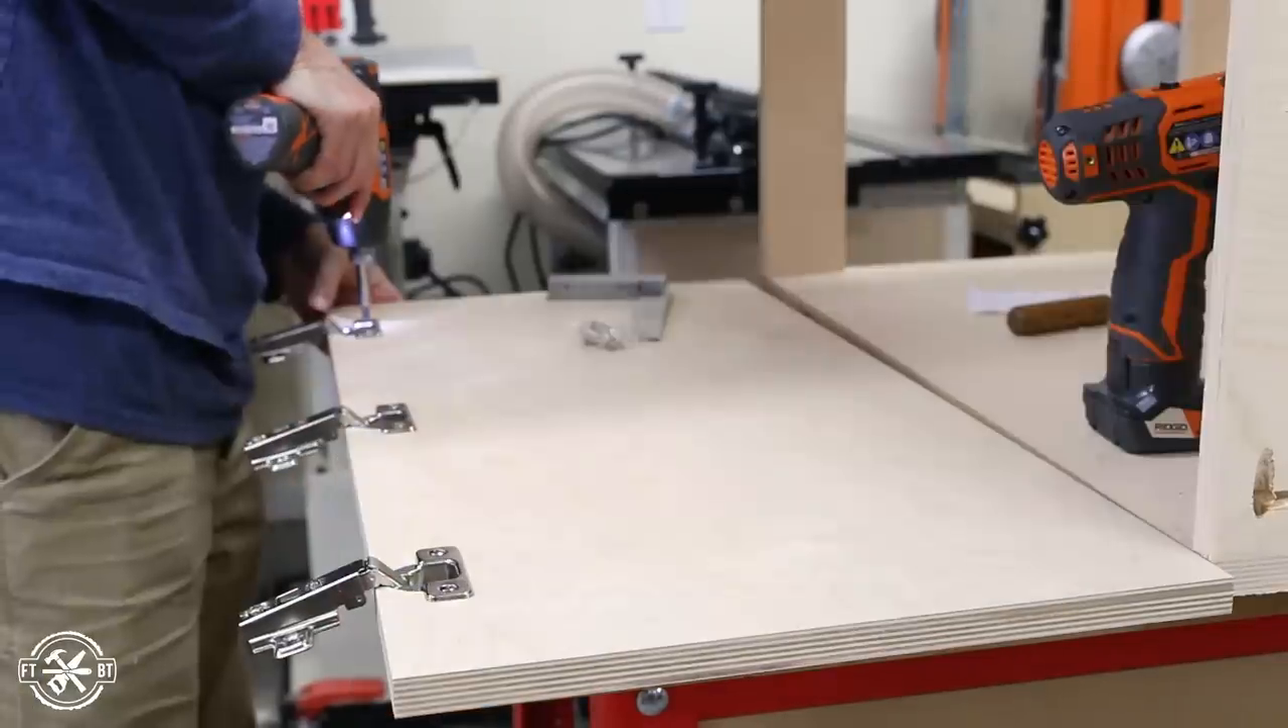I installed them the same way as before and I just added the extra hinge right there in the middle of the door.